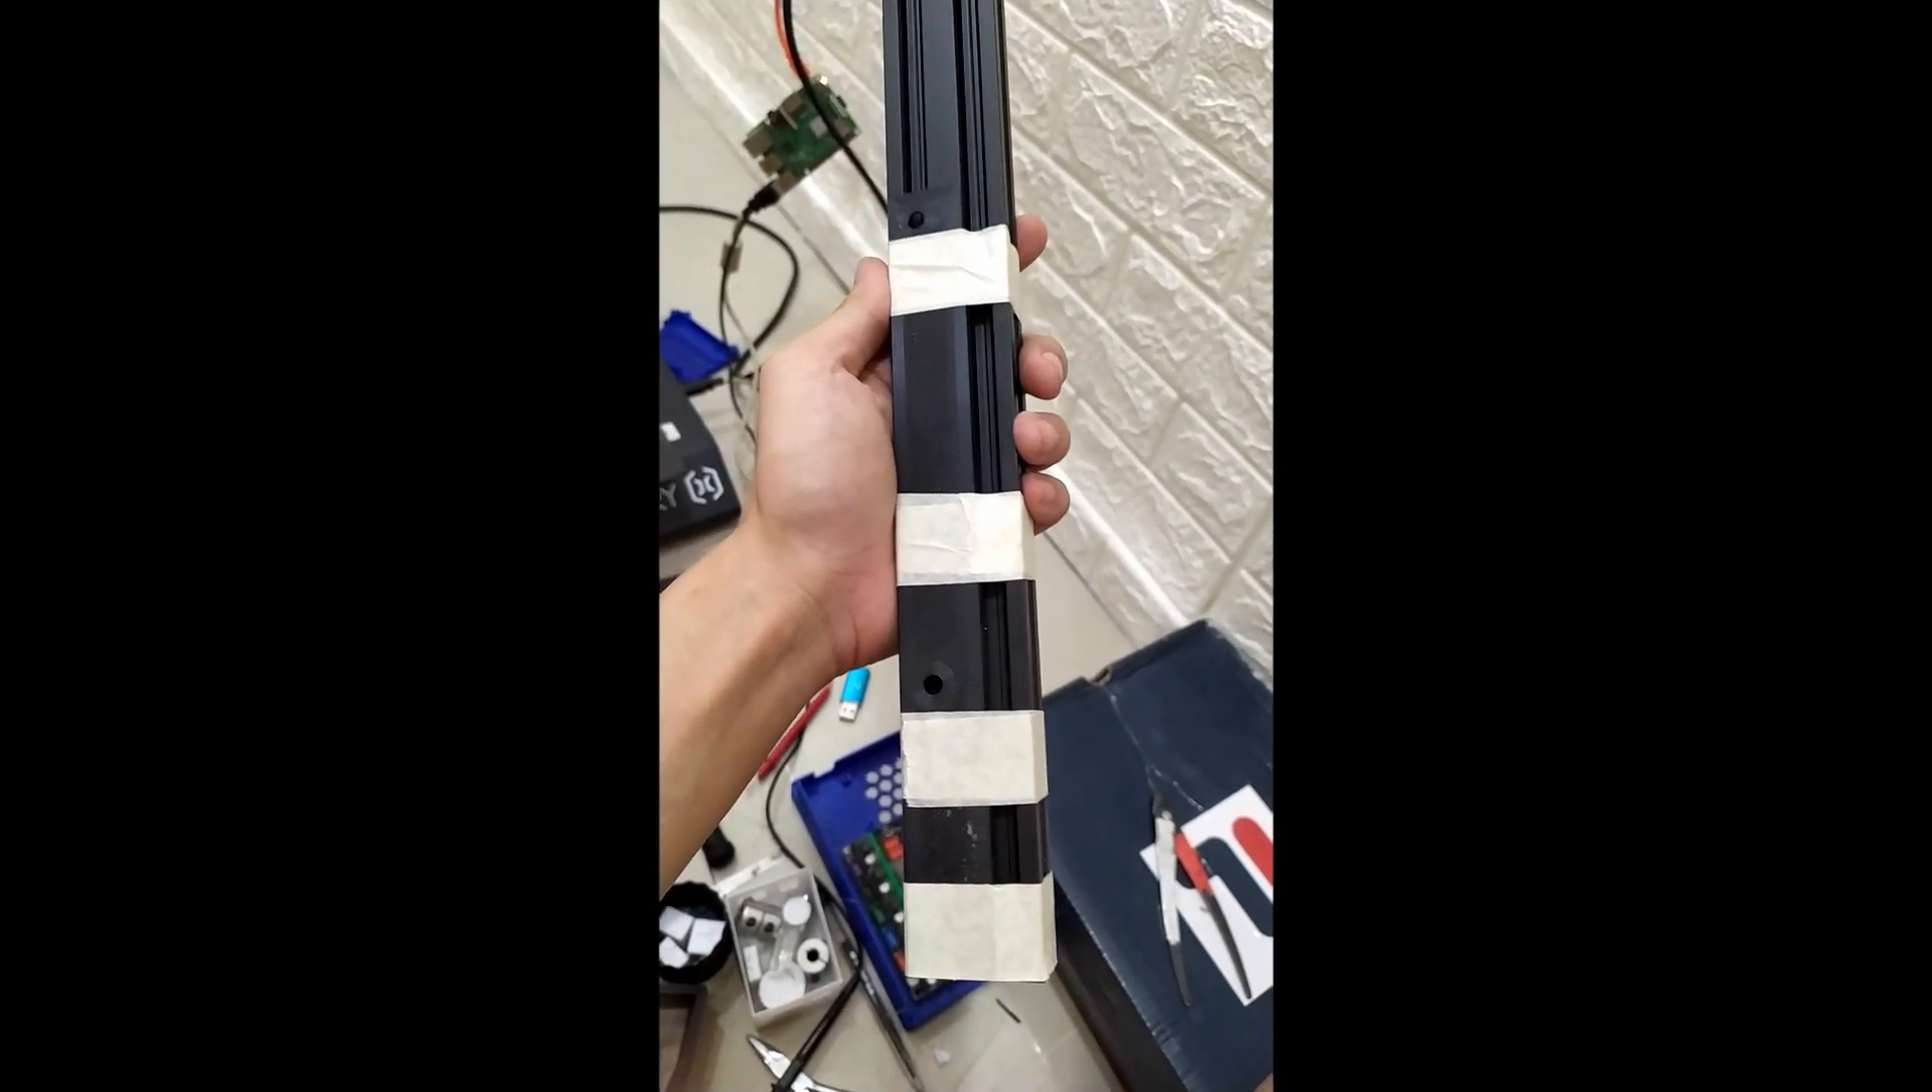Okay, this is the jig mounted onto the 2040 aluminum by masking tapes.